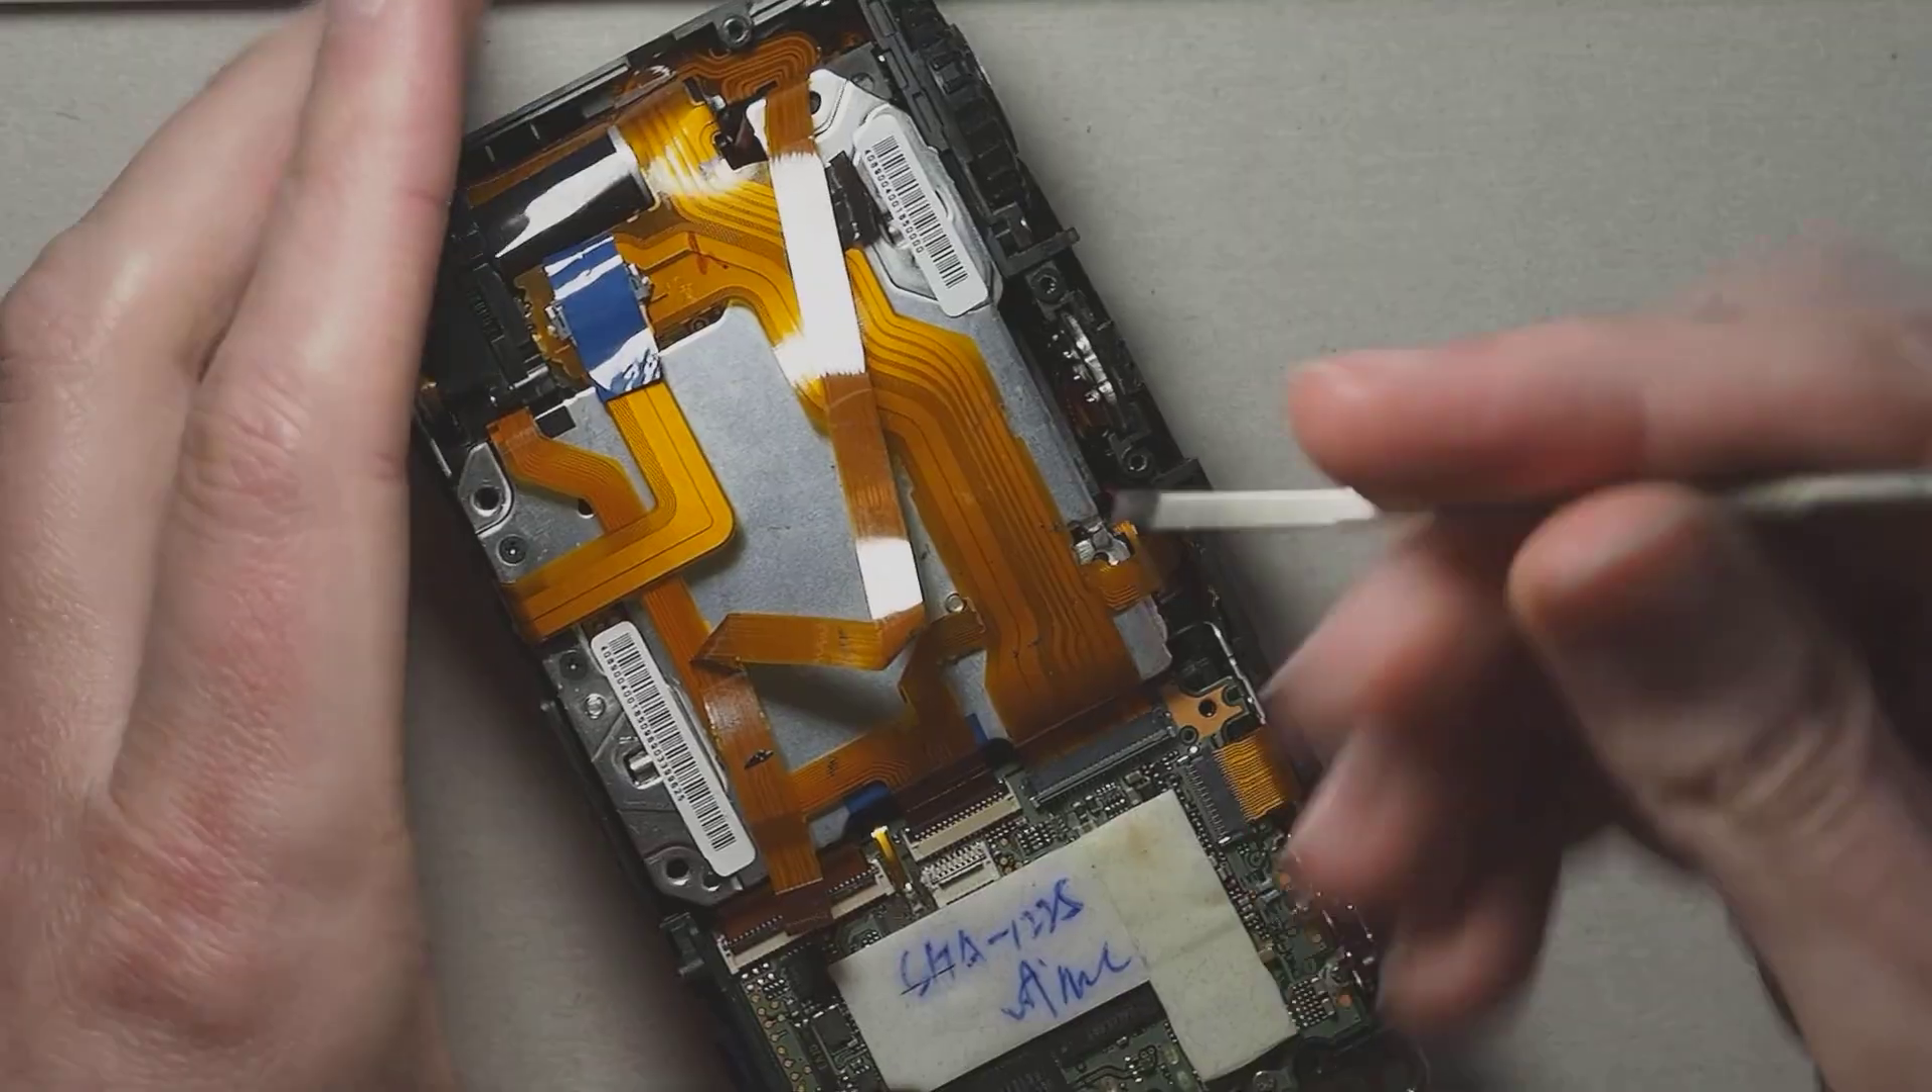These pieces of tape keep the ribbon cables in place so they will have to be removed.